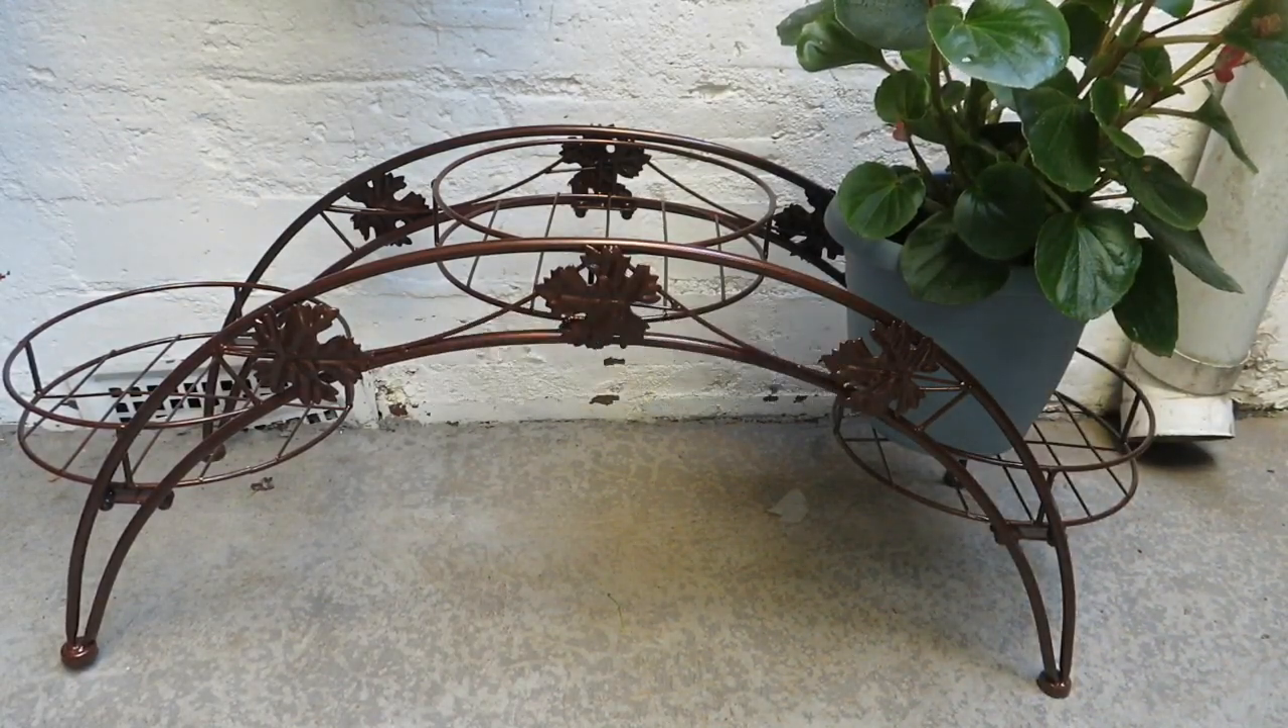So this is the pot stand already assembled.